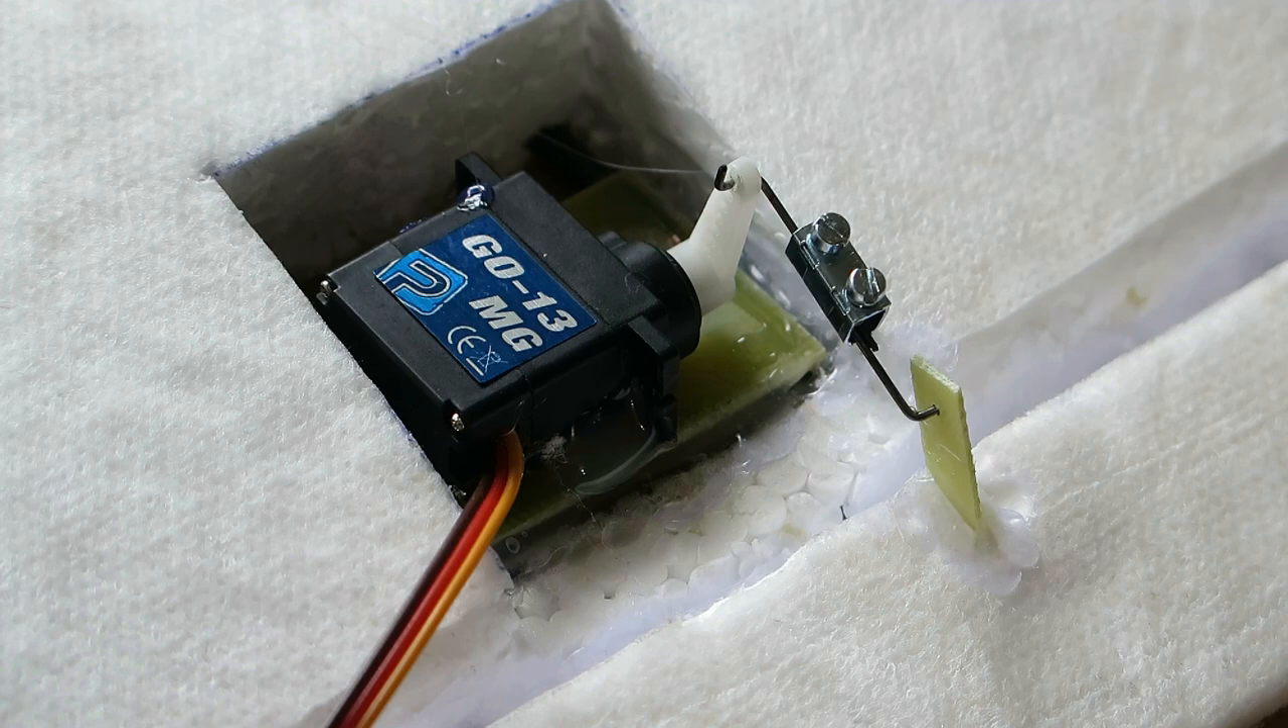And finally connect the control horn with servo with this wire. And that's about it I guess, job done.